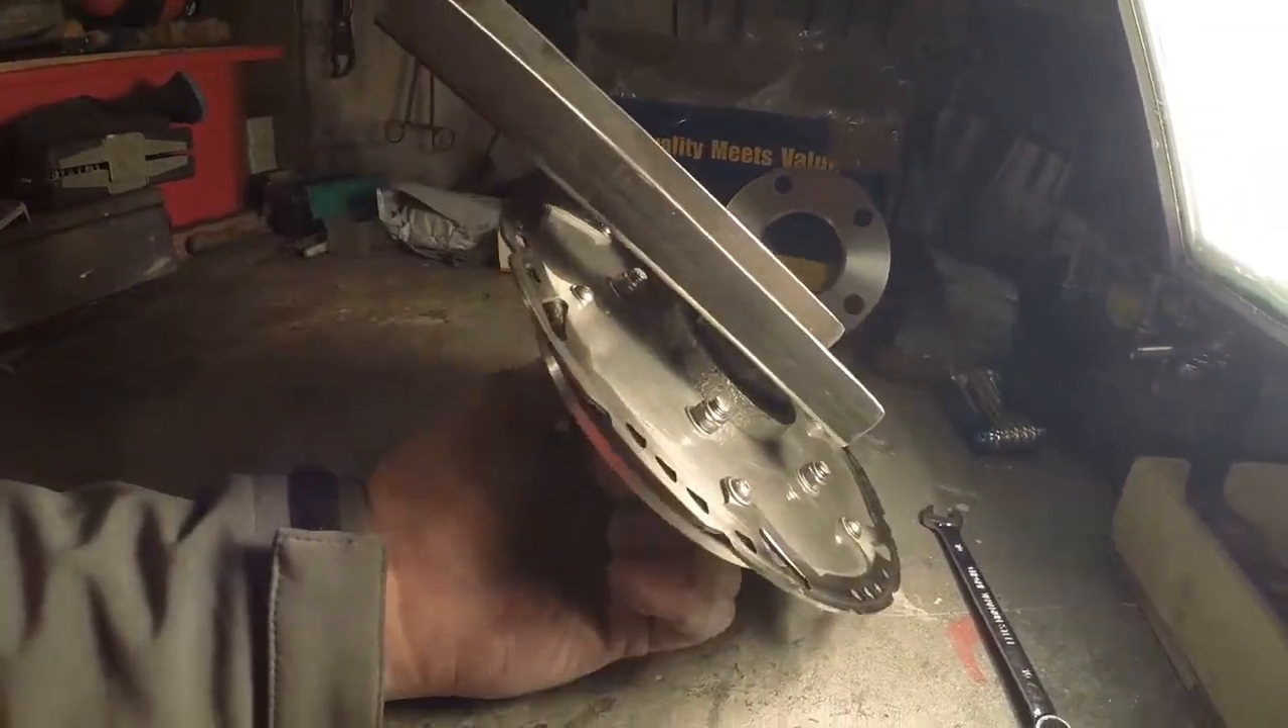So that's the disc brake mount bolted on and the disc bolted onto that and this is what it looks like.